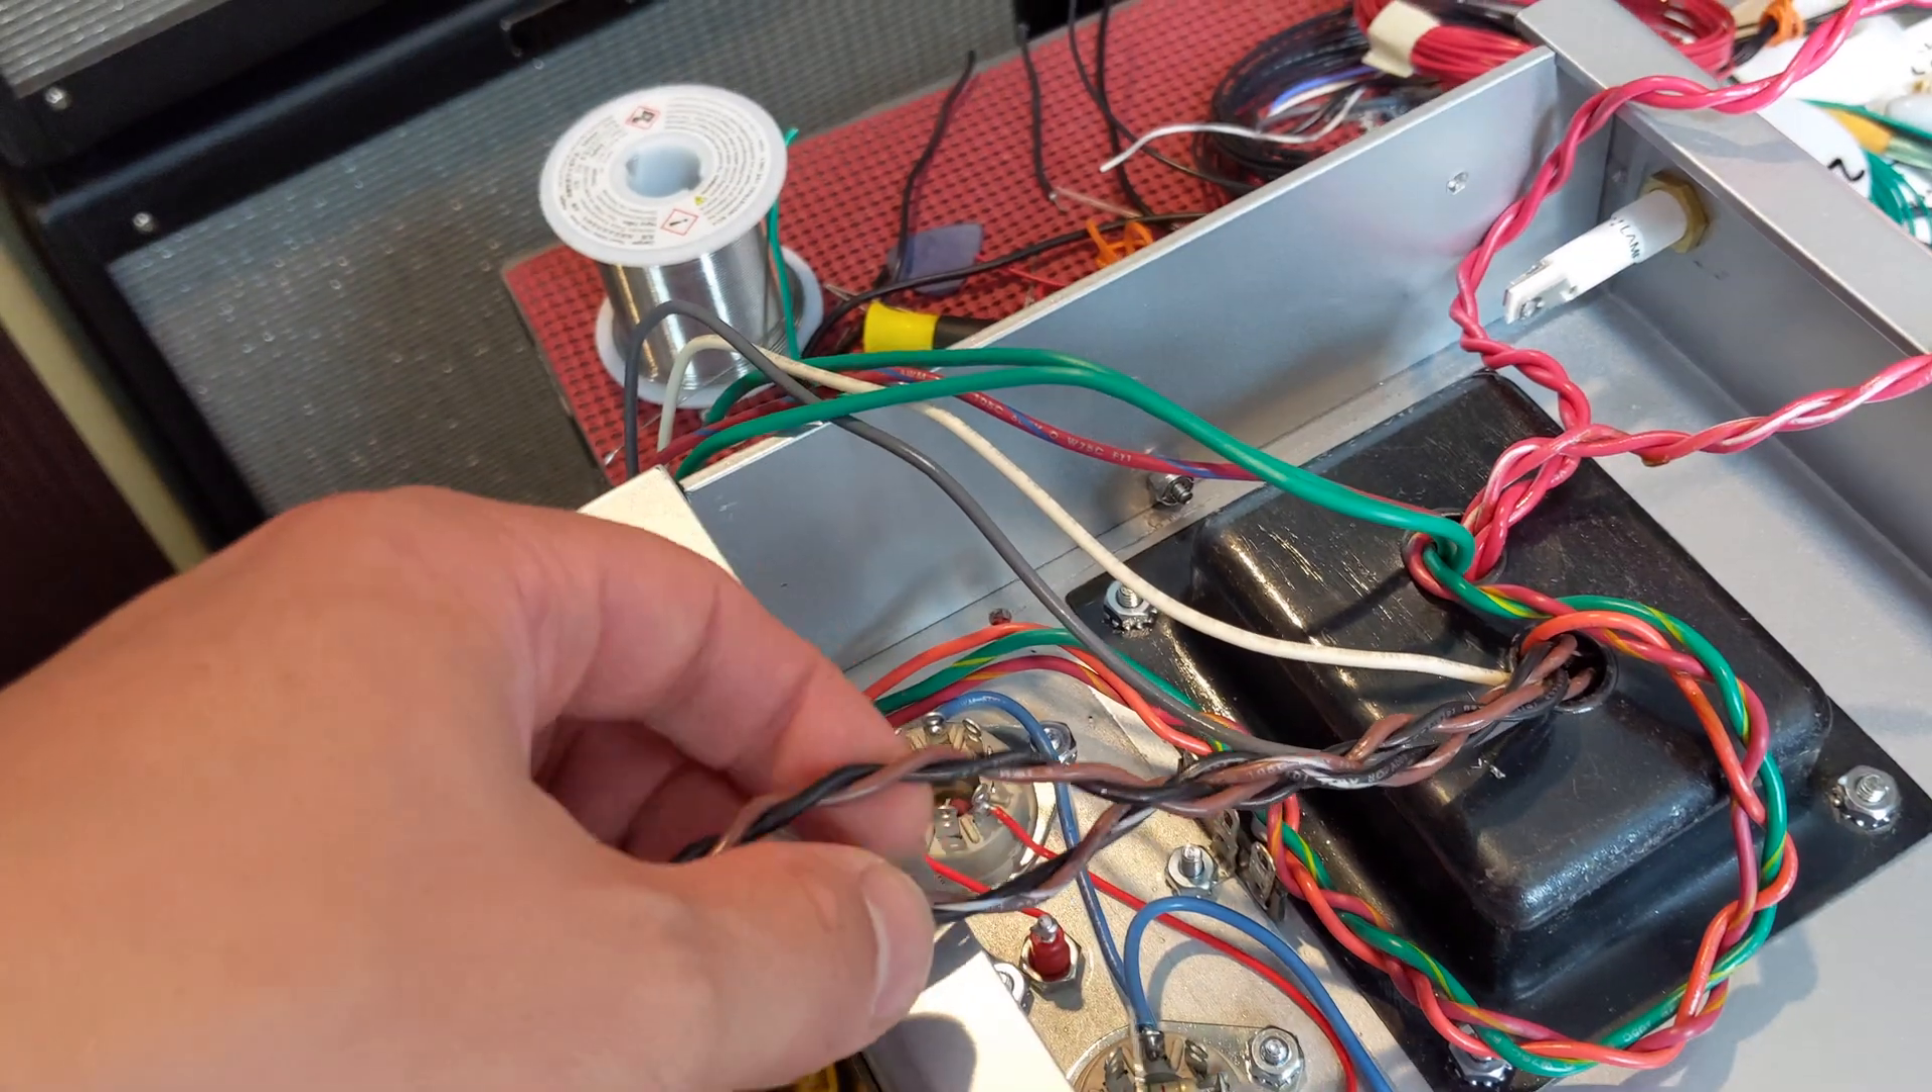I just twisted the pairs and then i twisted the pair of the pairs together.